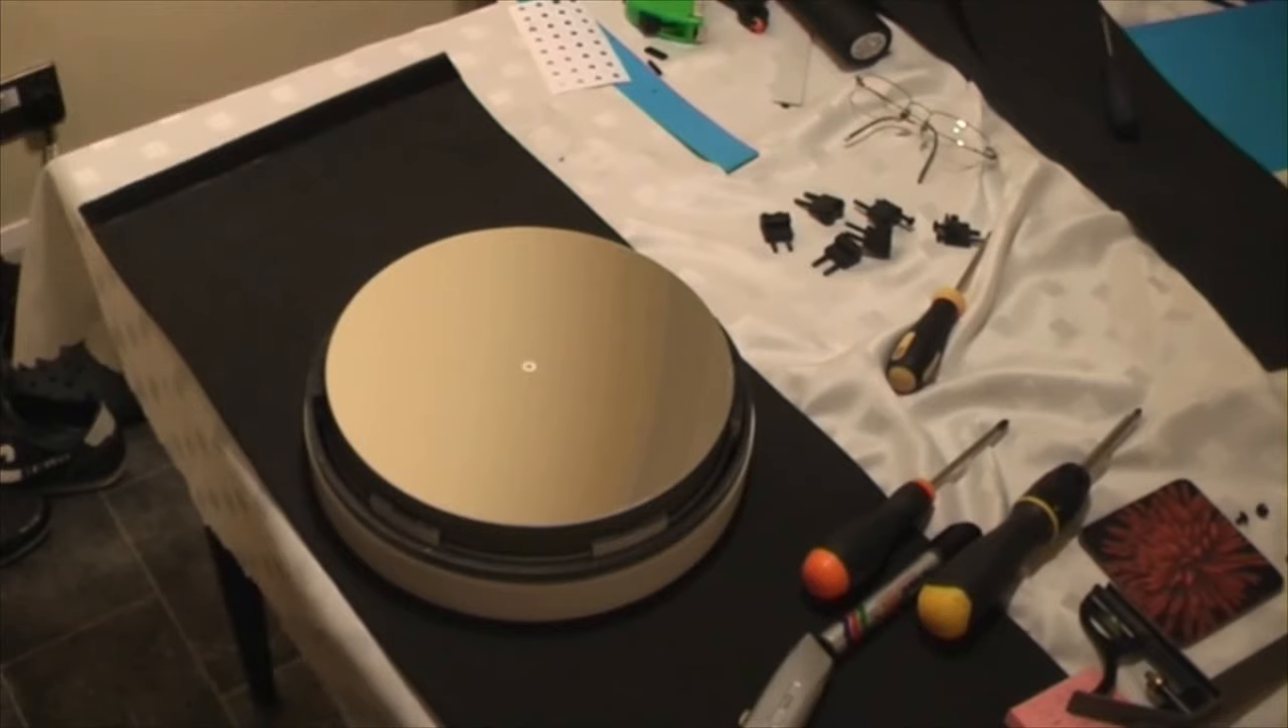Right now that we've got all the clips out the mirror itself will actually just lift out of the cell.